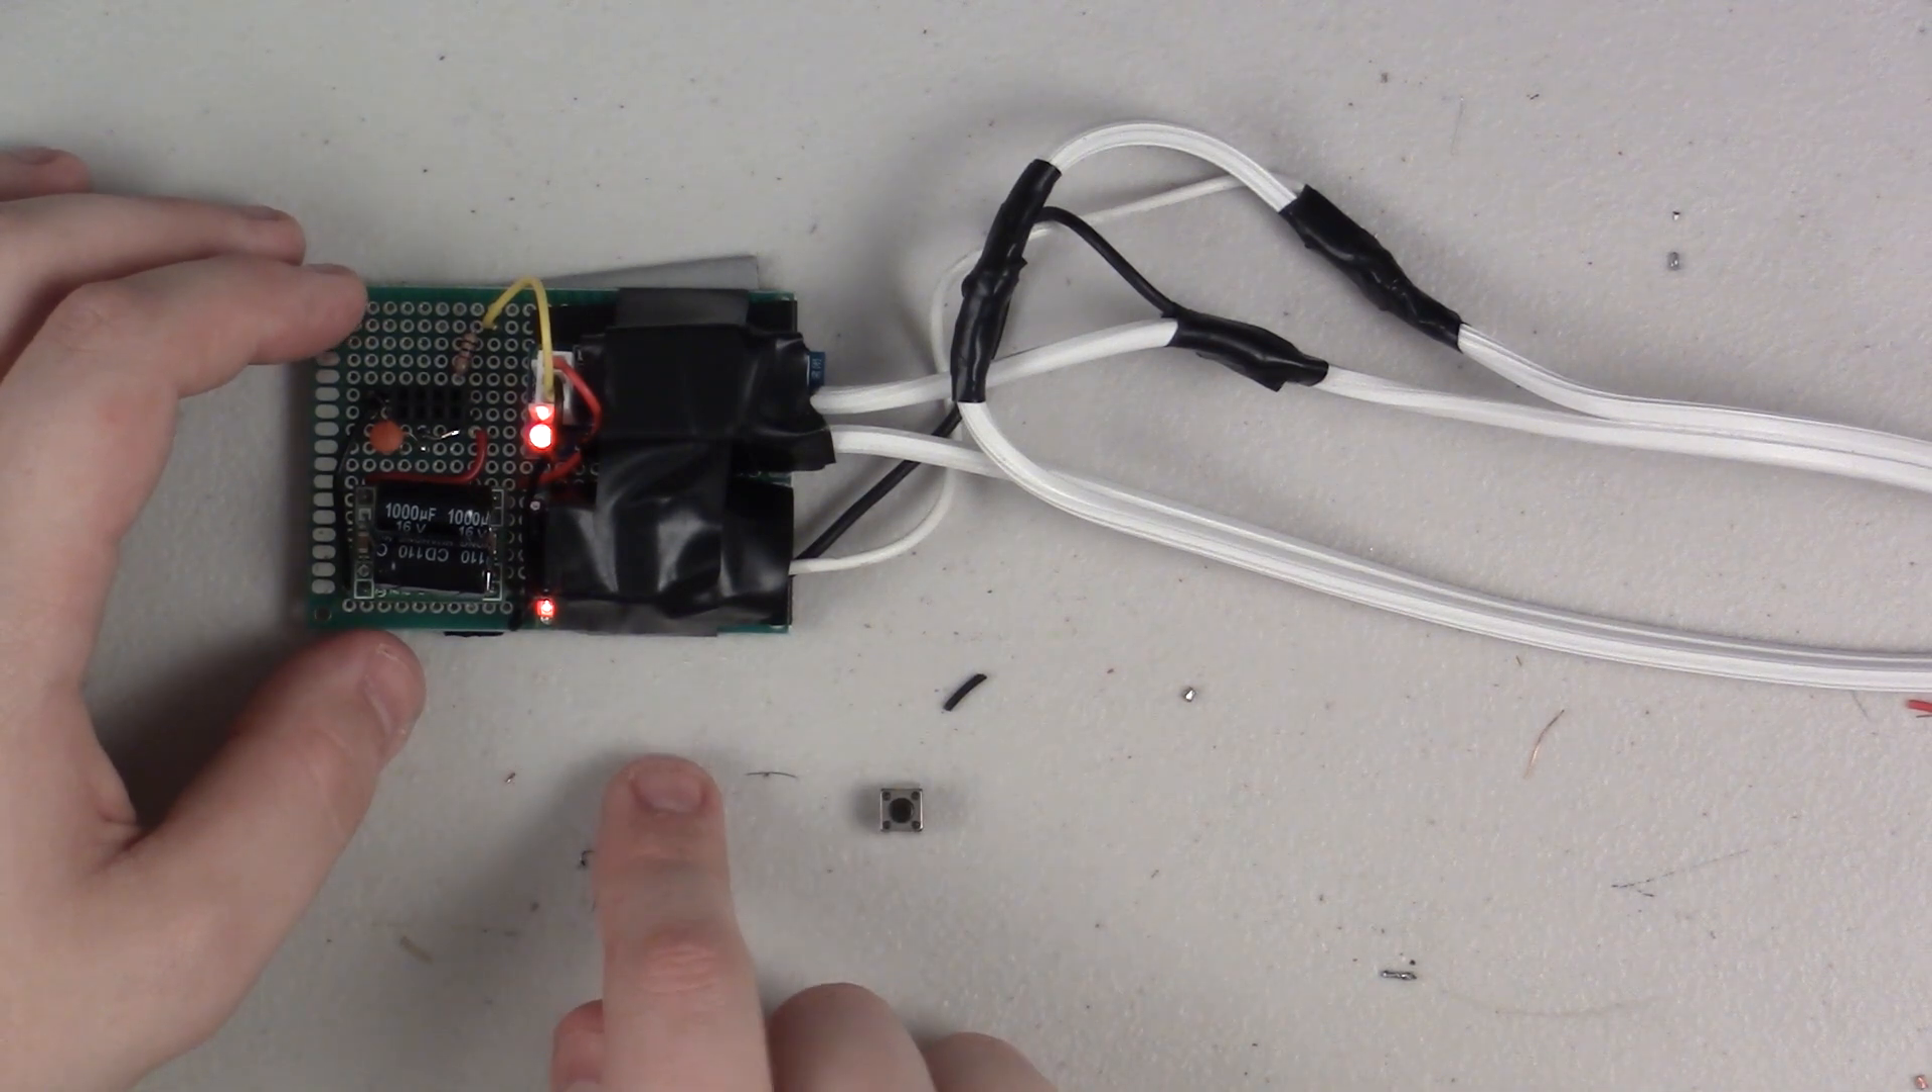And now all that's left to do is to wire up our little tactile button.